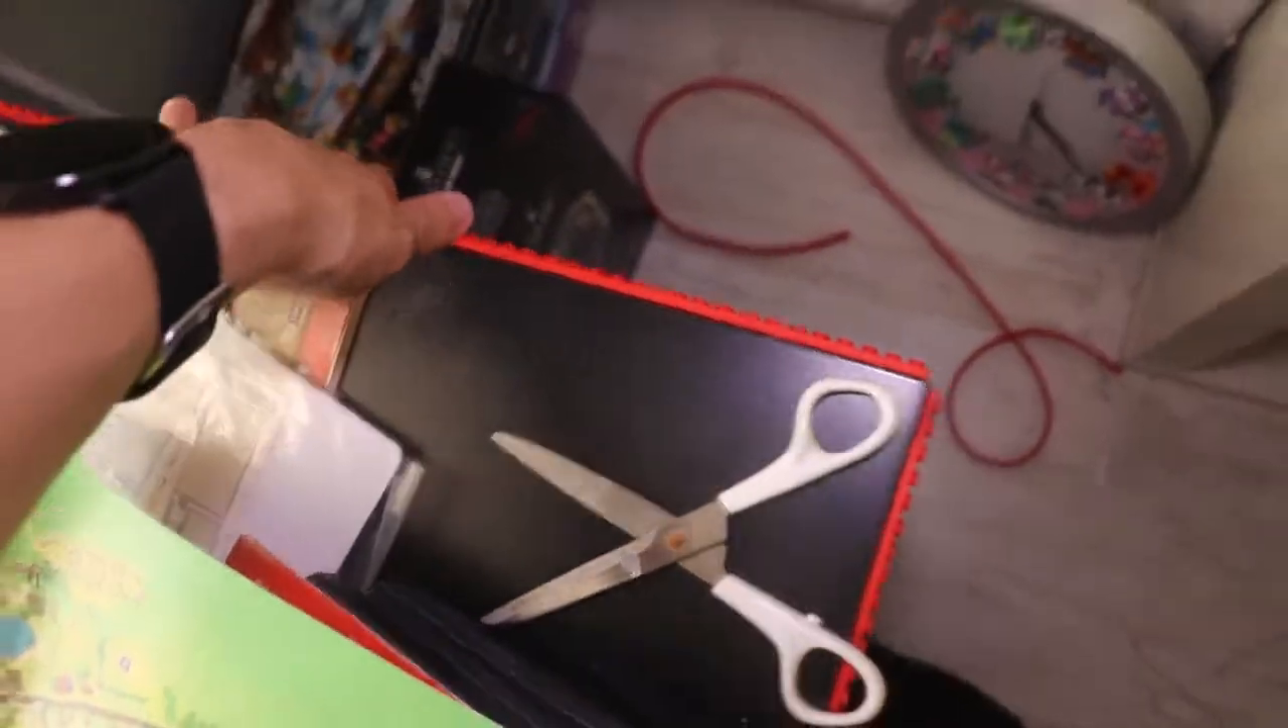Oké, zoals jullie kunnen zien de strip zit er.